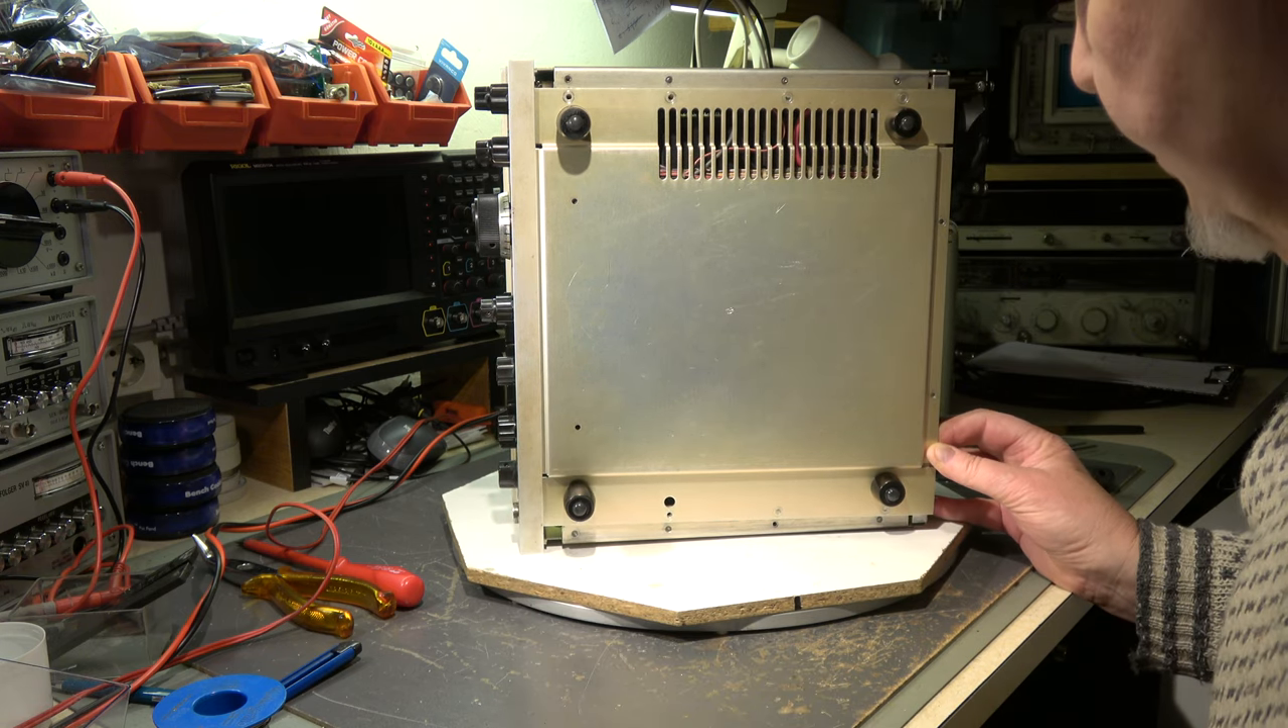New rubbers are installed four rubbers.